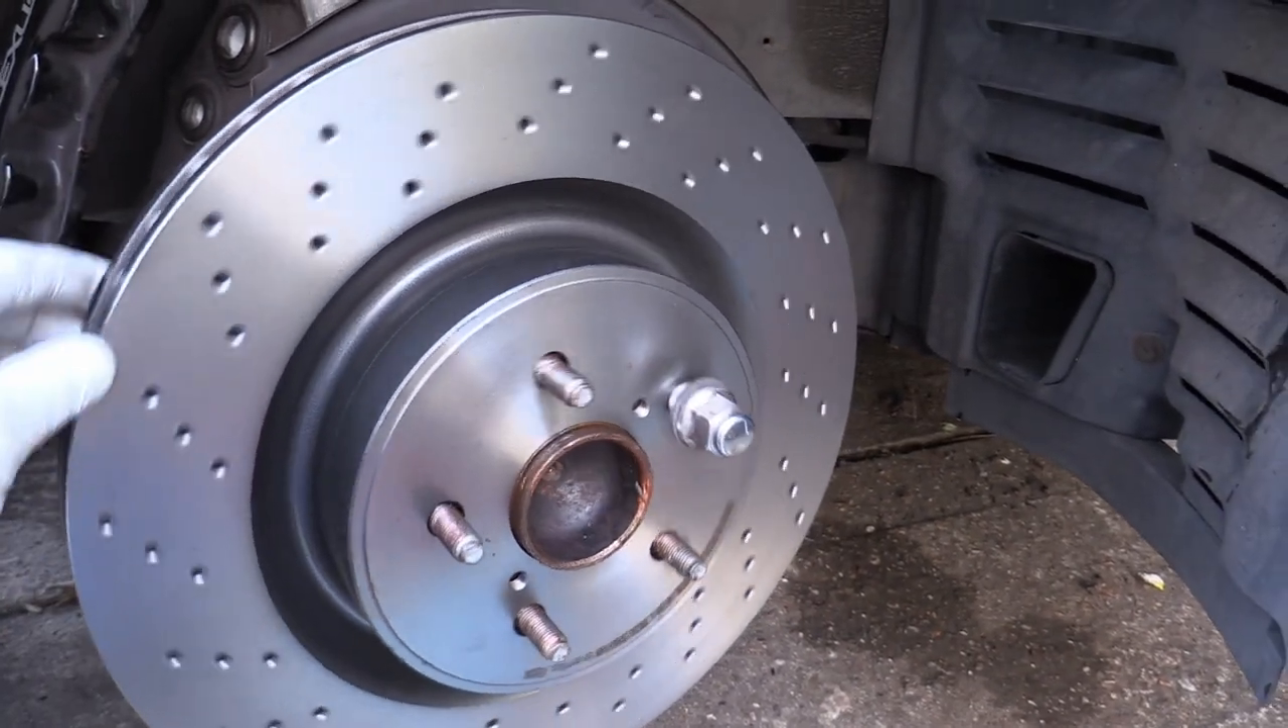That's the new disc in place and it will flop about unless you put a wheel nut on.